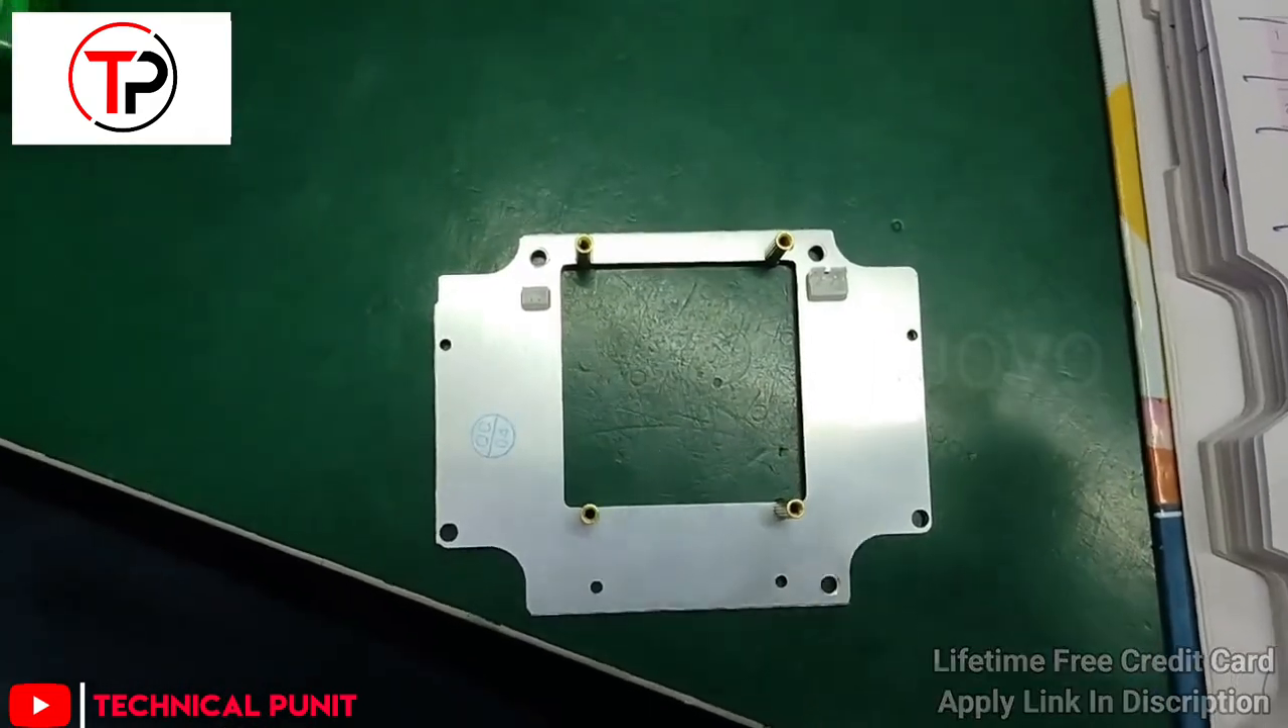Lens rubber लगाने के बाद हमने यहां पर CCD screw और pillar को हमने यहां पर लगाया है।